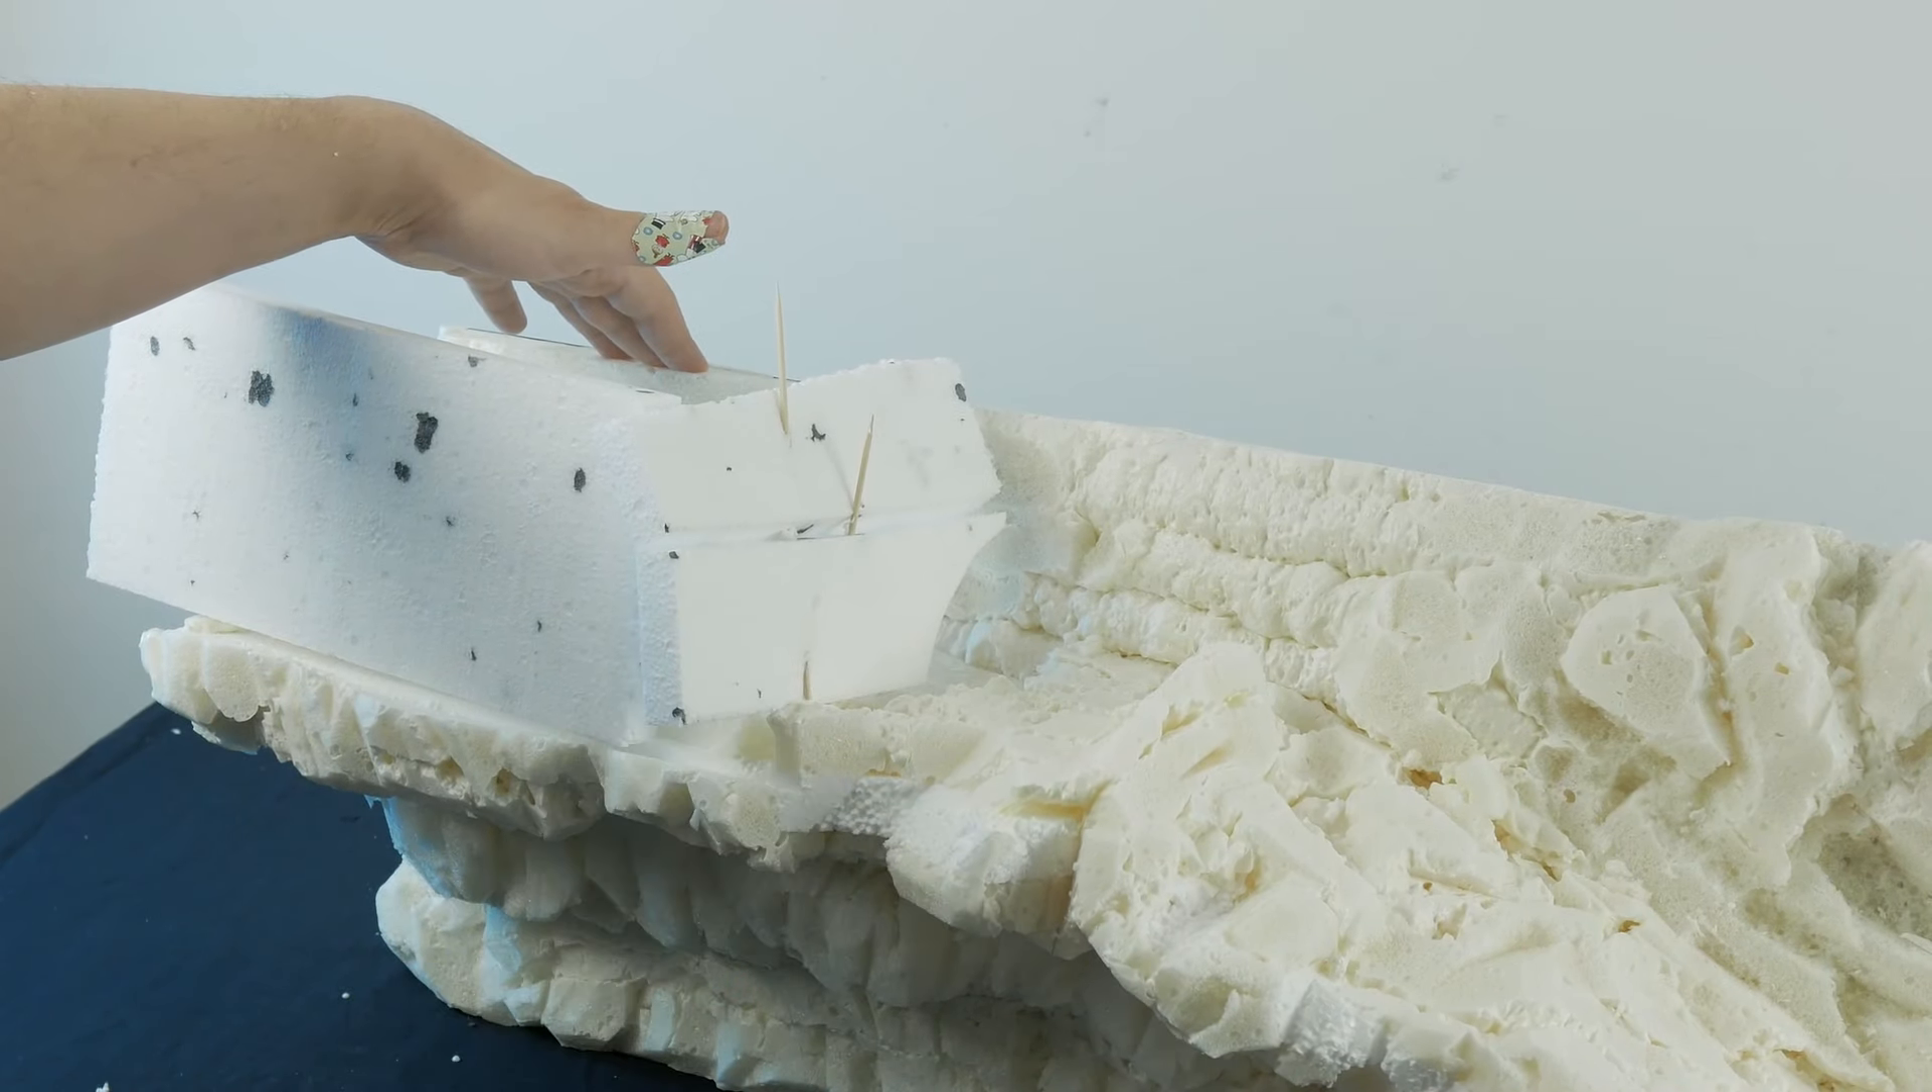No i jak widzicie, używając tych wykałaczek, przytwierdziłem sobie tutaj ten styropian.